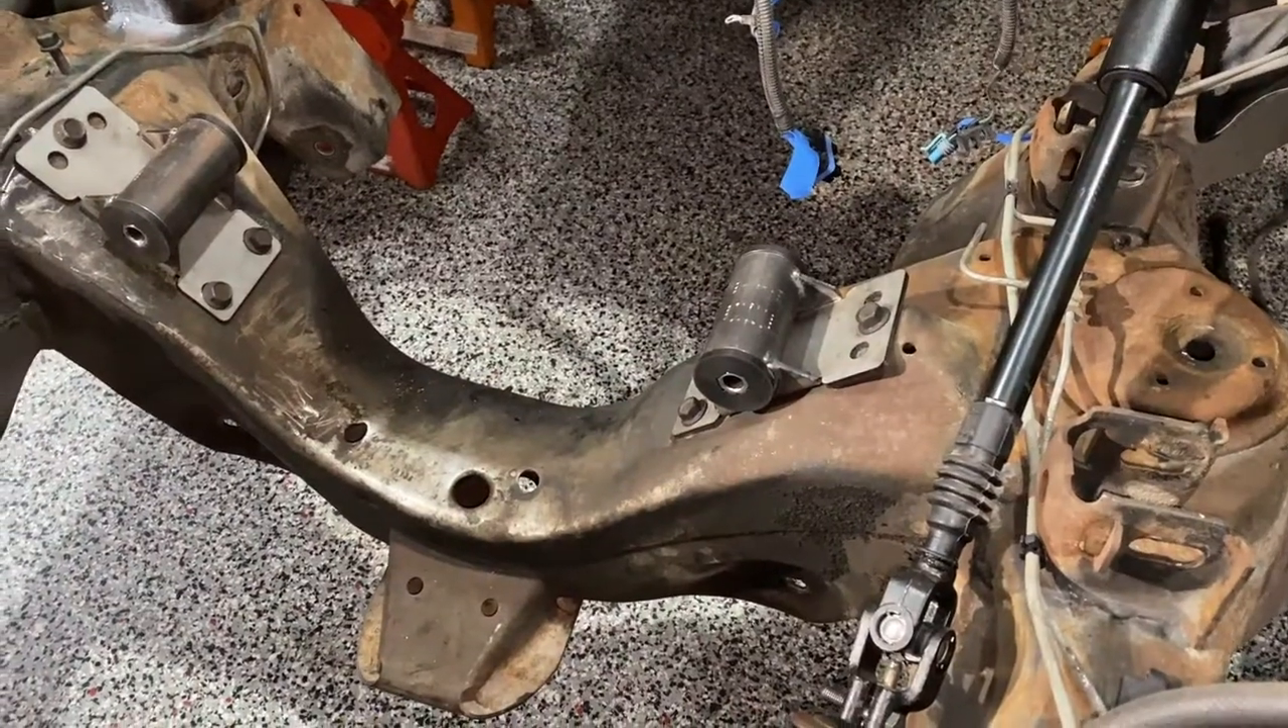The new motor mounts installed i just use three bolts rather than the four or five or four and six that the stock mounts did.